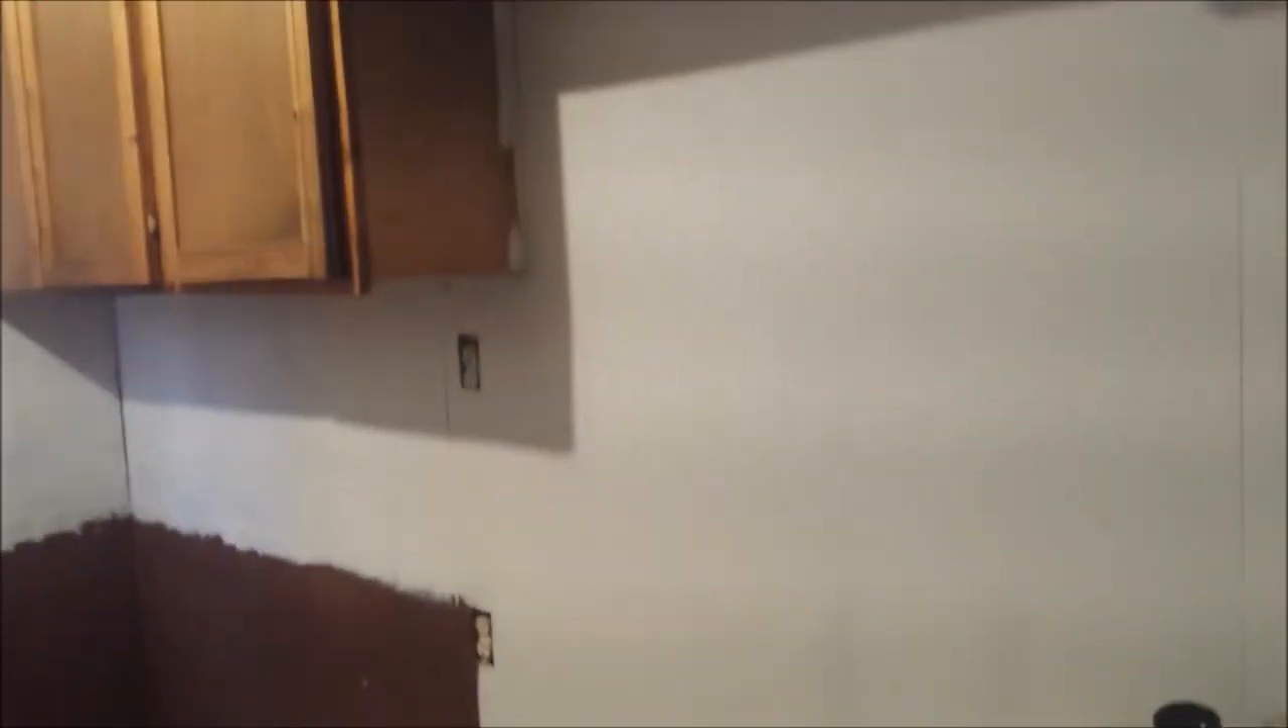All right Wolfpack, still gotta get those cupboards down, but we got all that done, and we got this all done, so everything's out of here now.